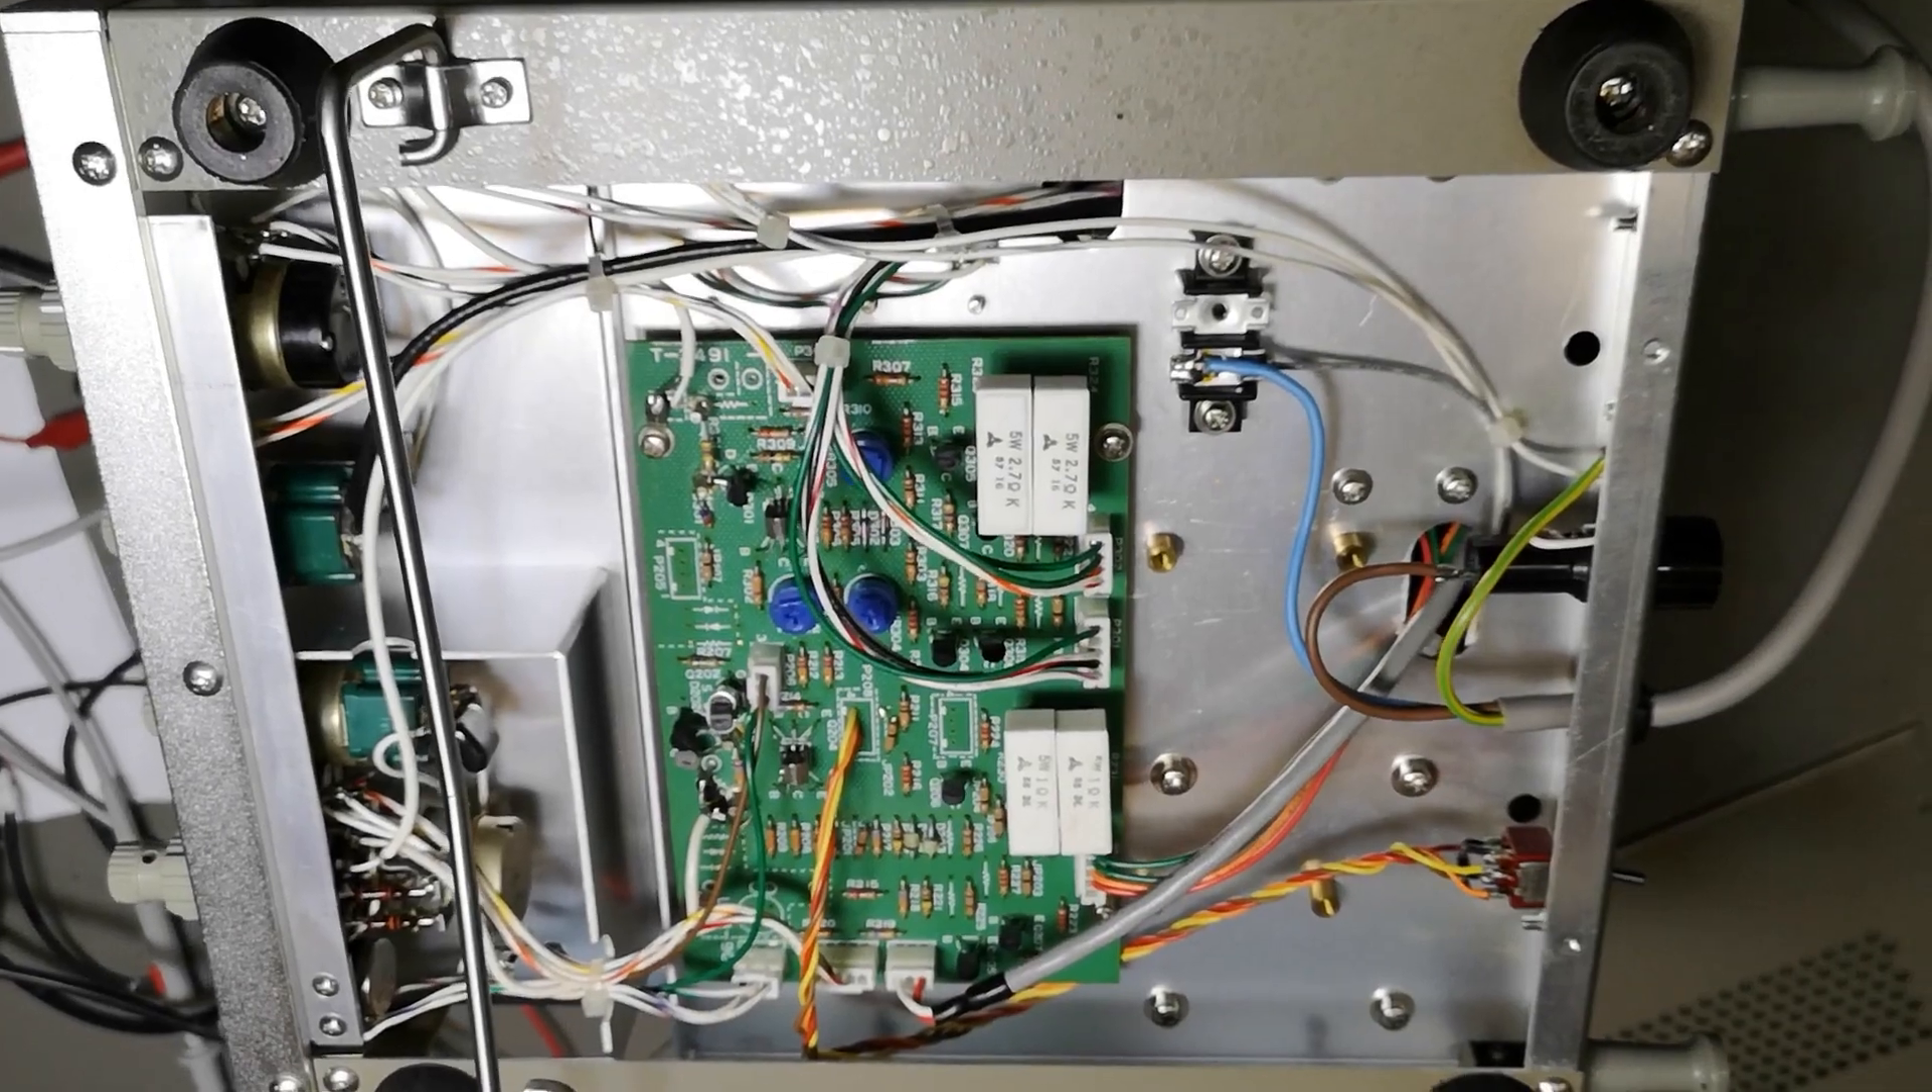So this is the bottom lid removed.